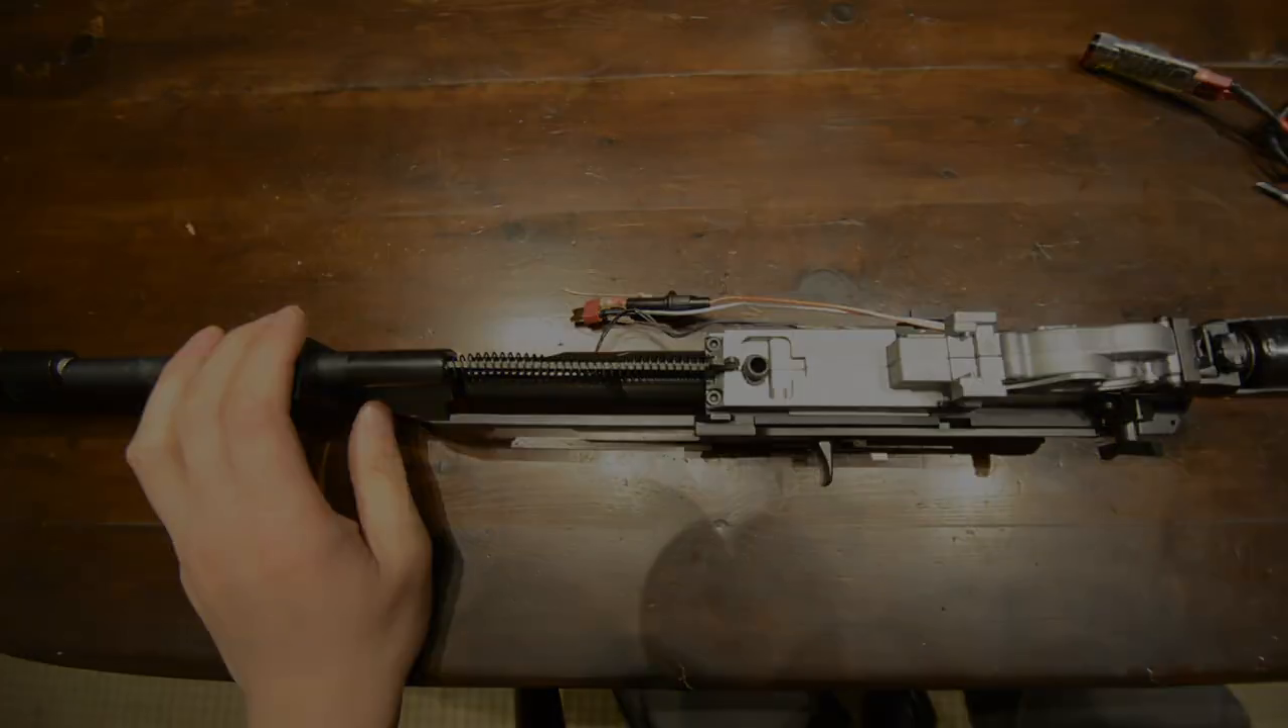You should all have now the barrel, barrel assembly, gearbox and motor all attached together as one.